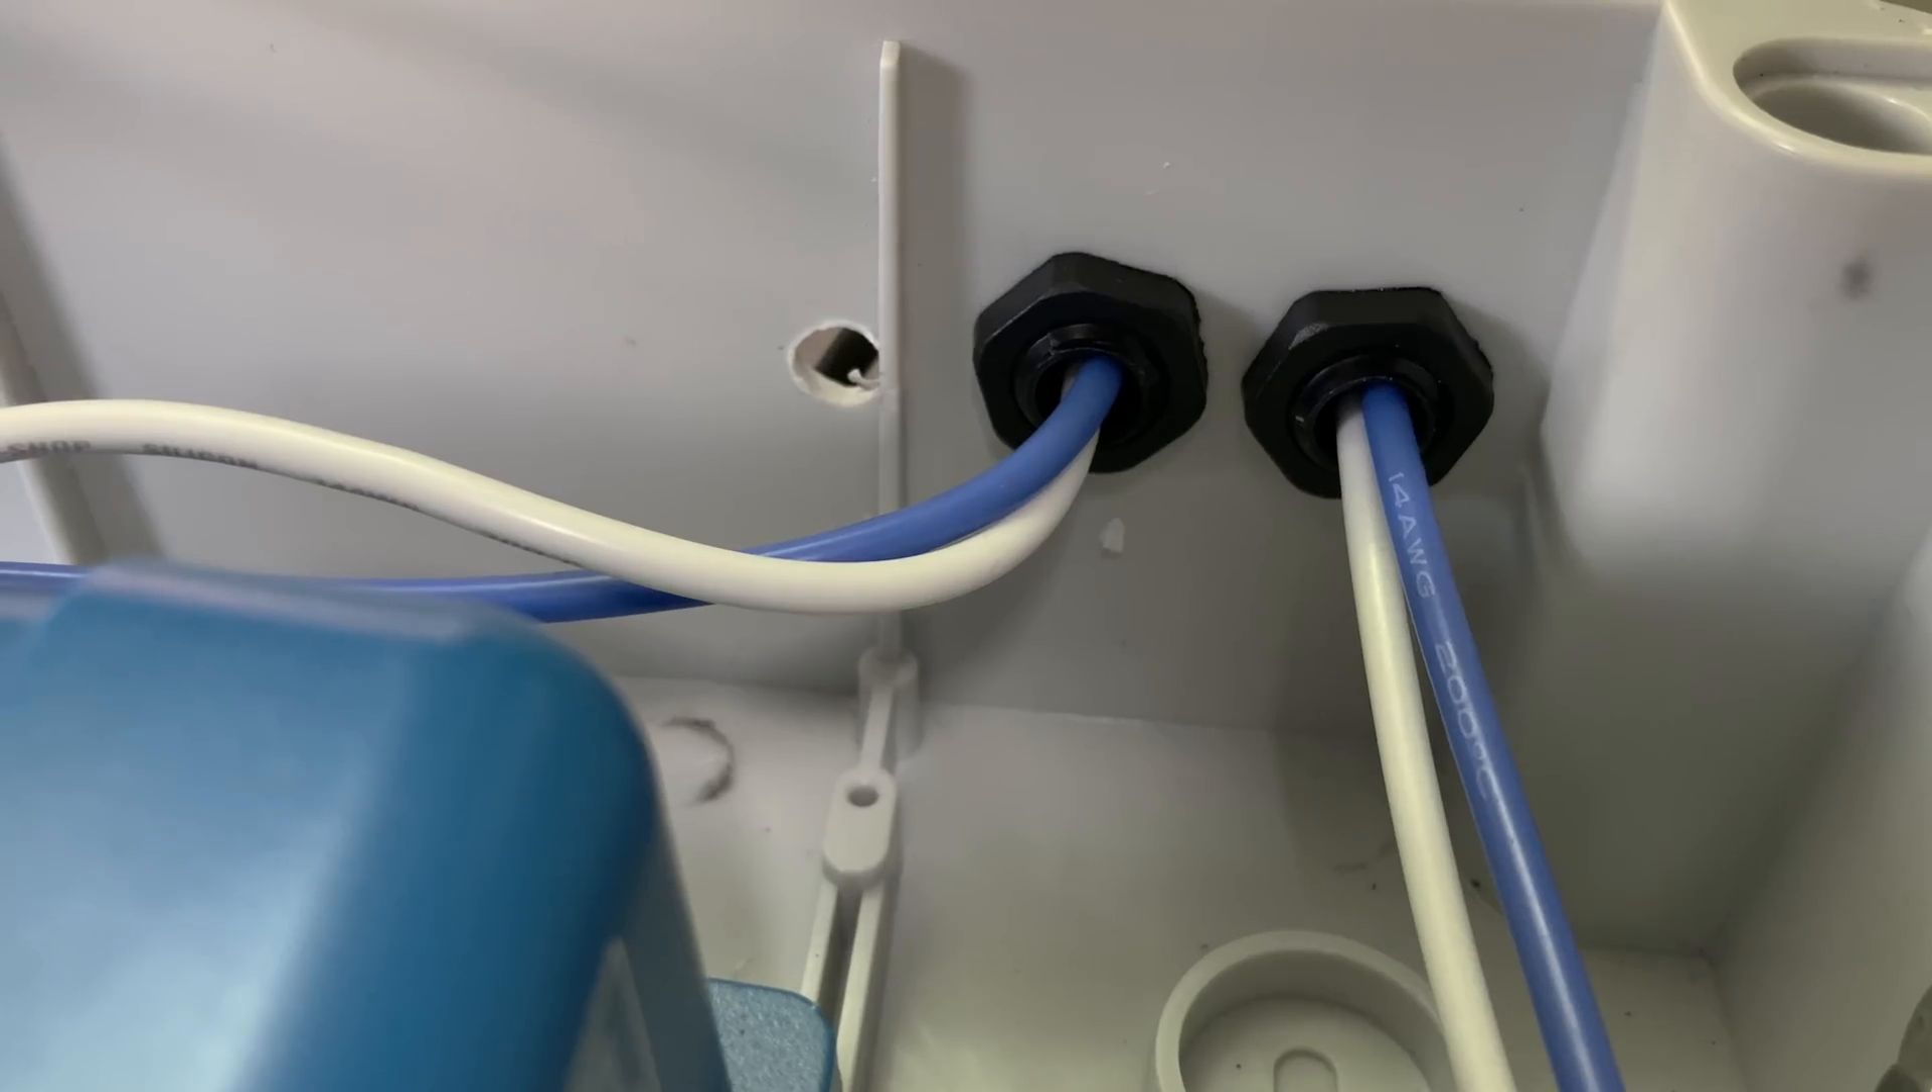The solar and wind box has the finishing touches applied now, neat glands to allow the wires in and out.